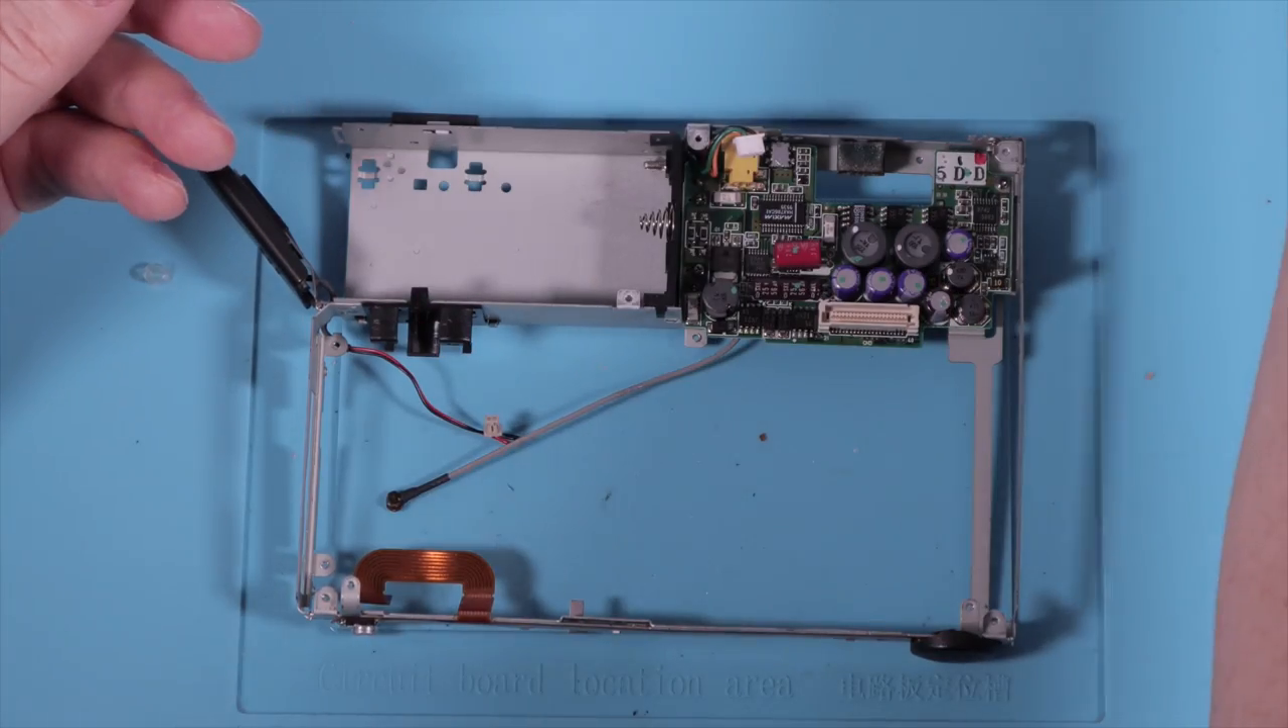You're left with only the battery compartment and power board attached to the chassis.